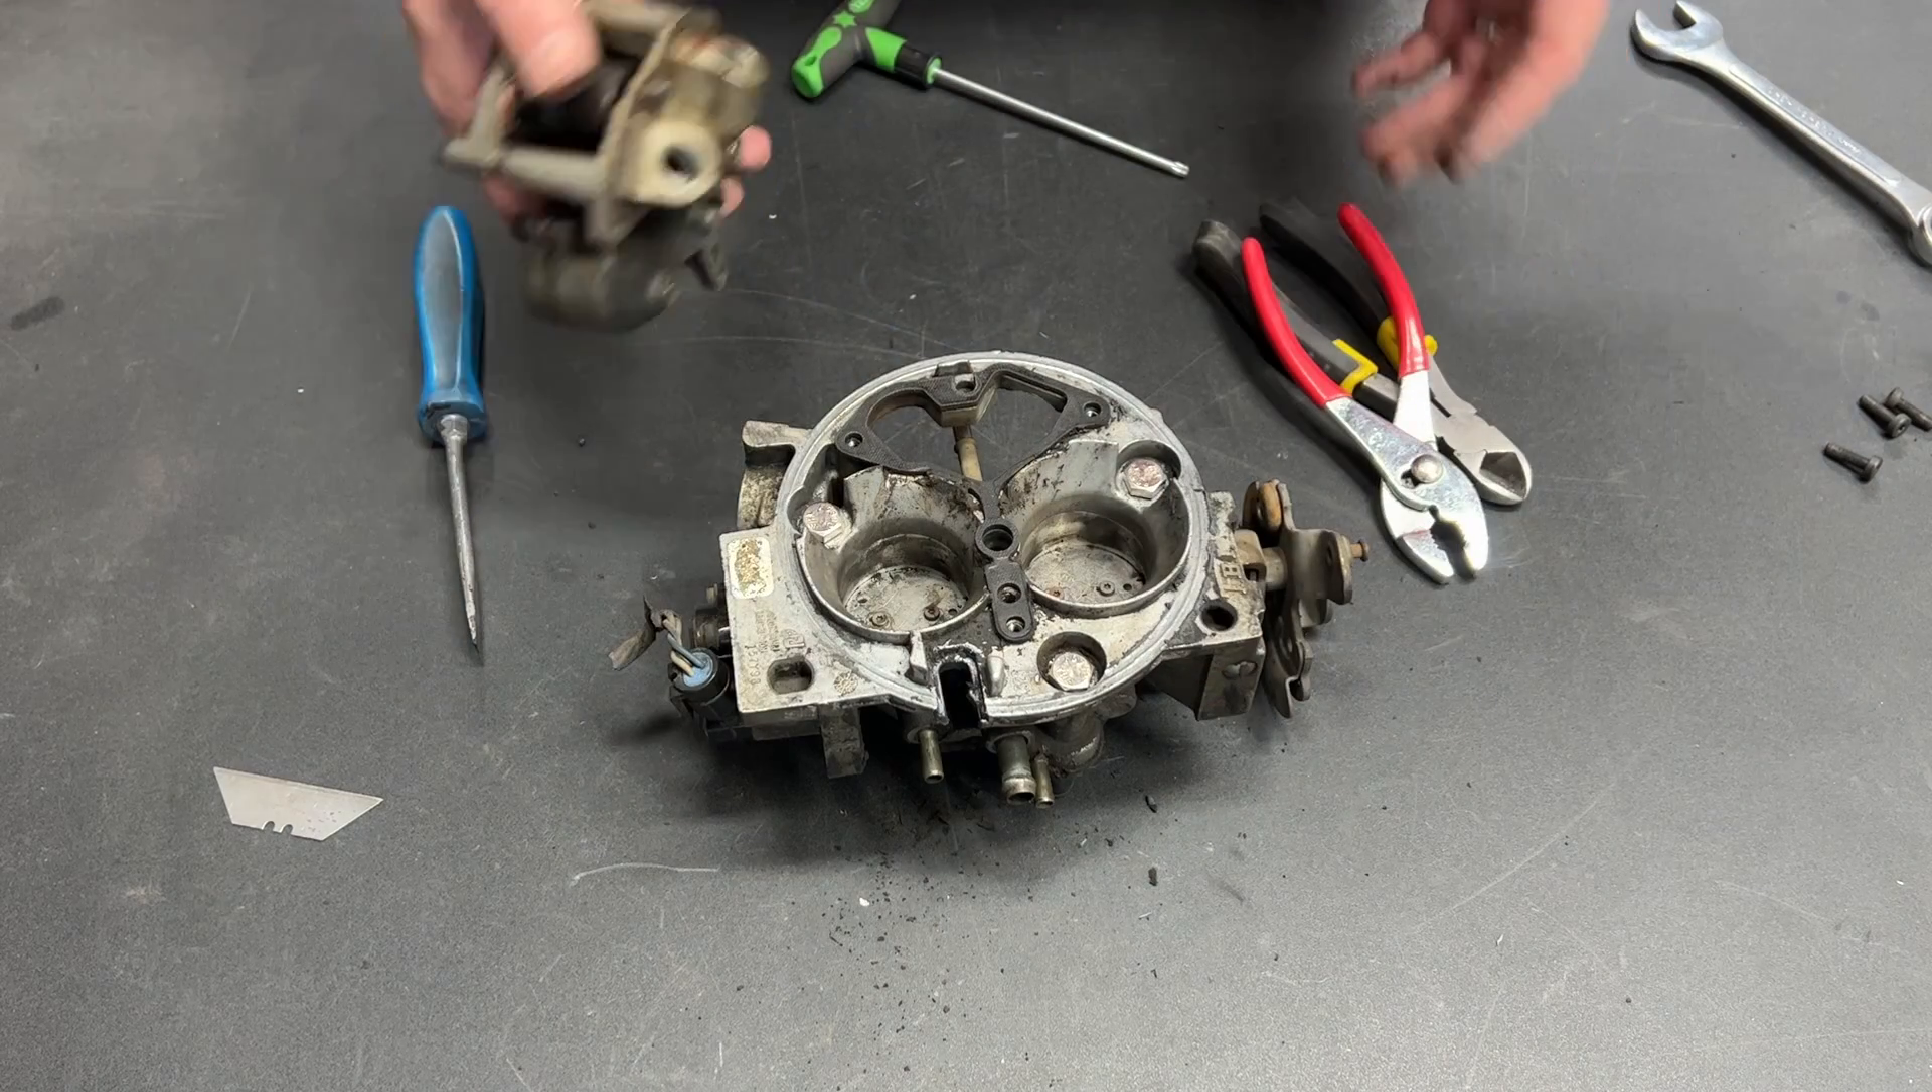Just like that, the fuel injector assembly comes completely off.